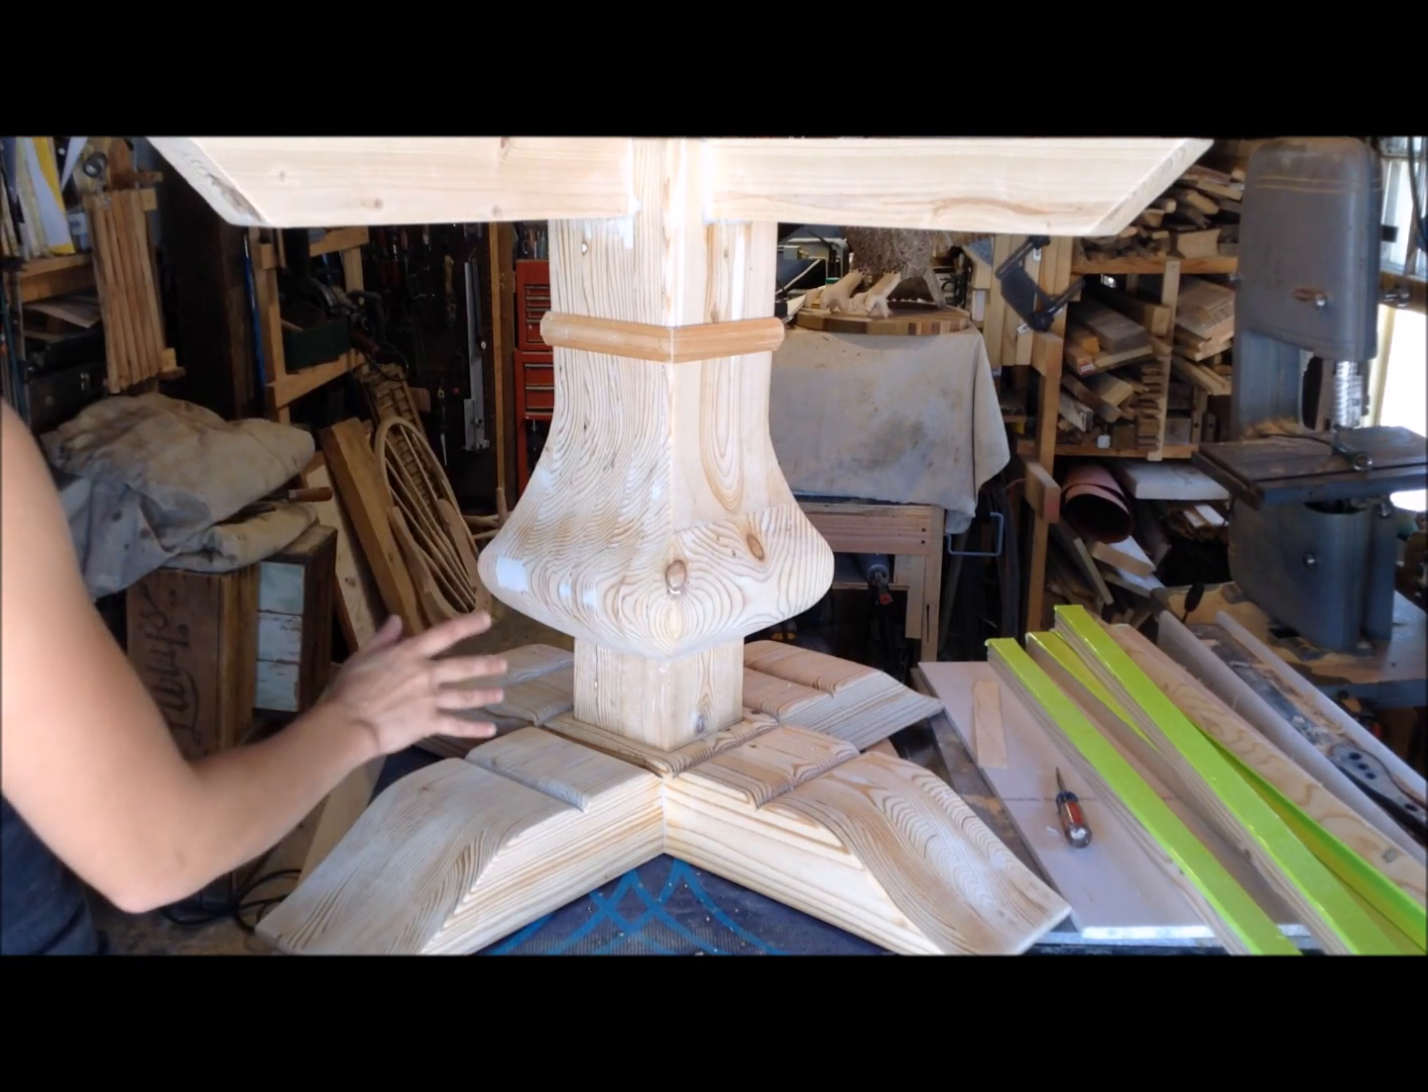So I added this decorative piece of molding to the pedestal and I treated the whole thing with pre-stain.